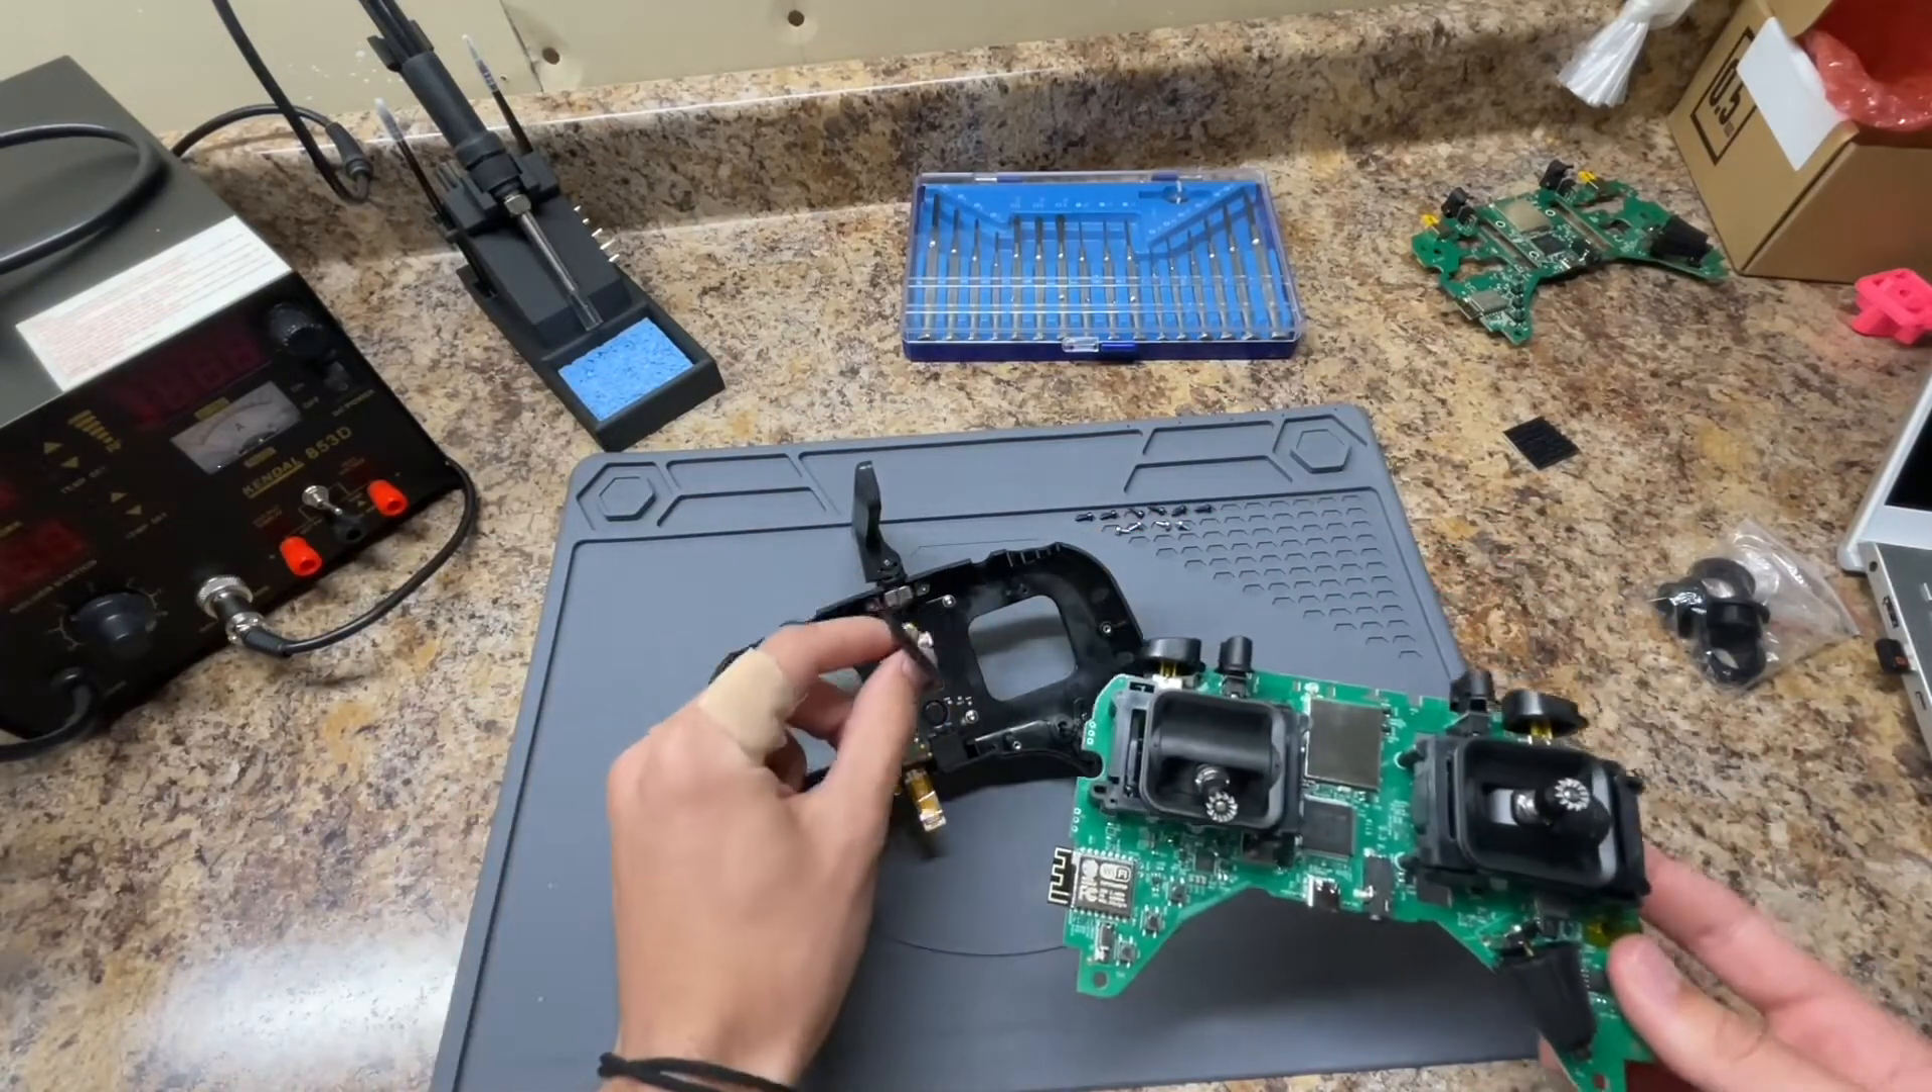So the gimbals are back in place.